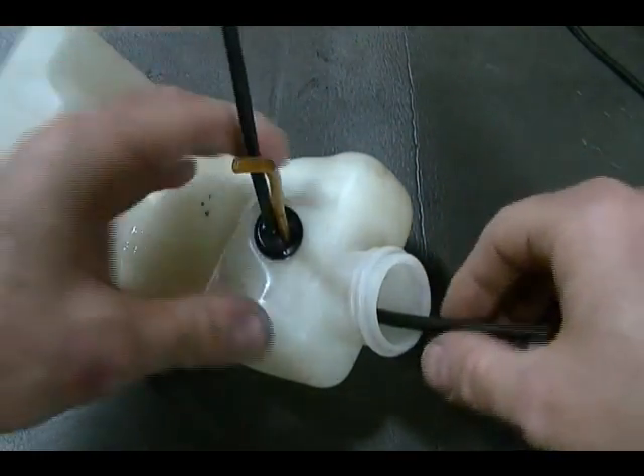Ok, so I pulled this fuel line through this grommet.